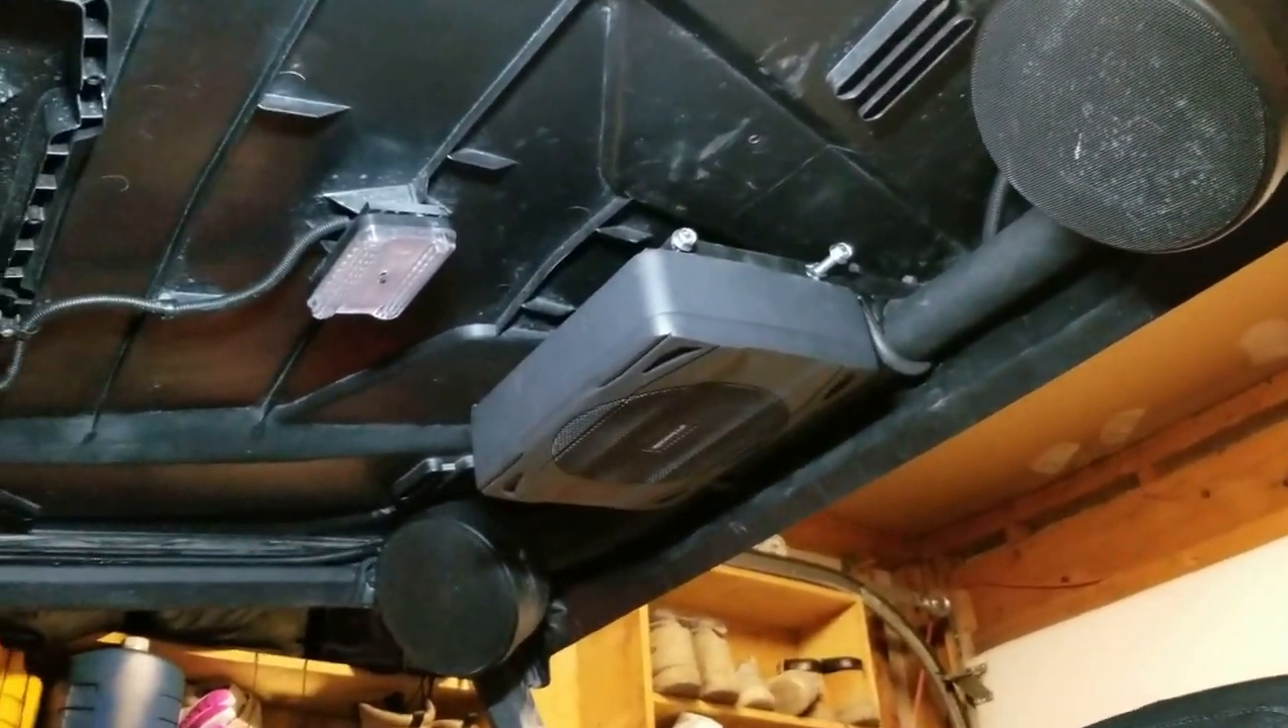All right, so we got the subwoofer installed.